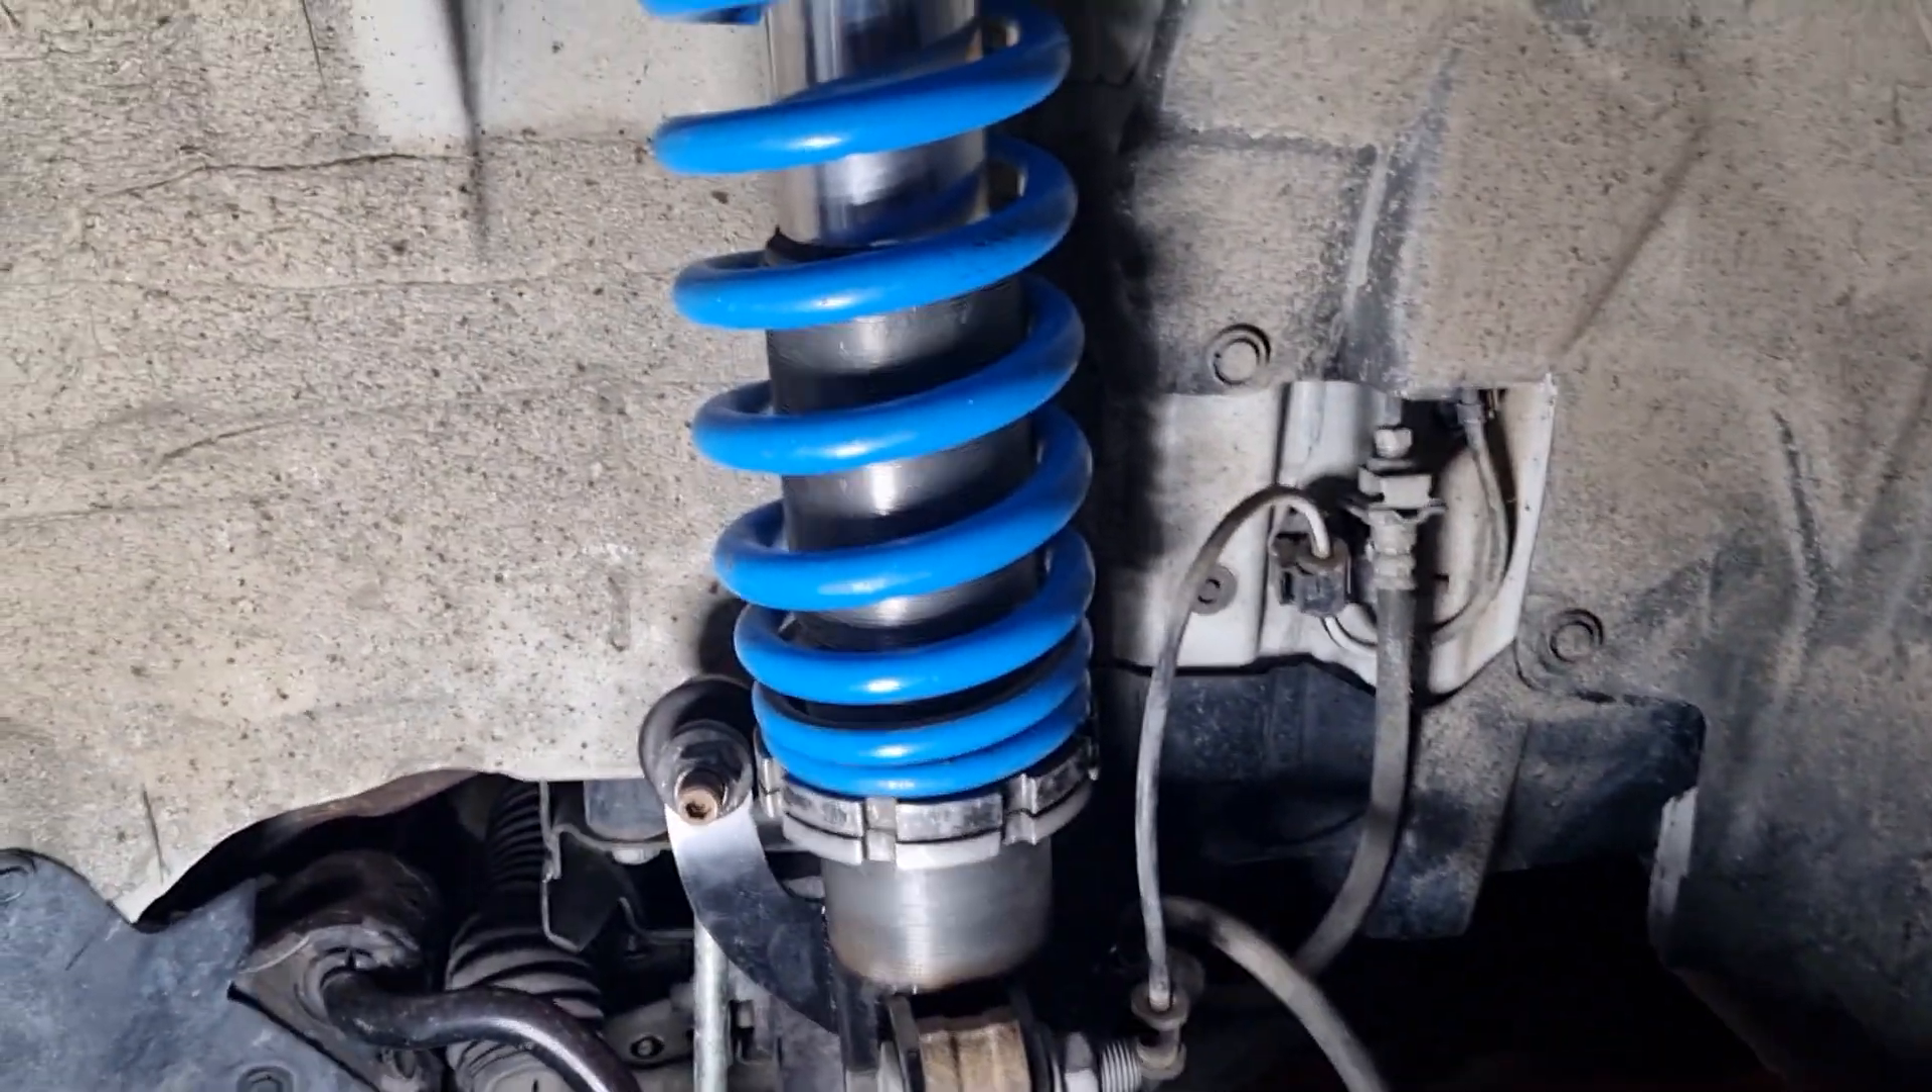That's the coil over all installed. Looking like a proper rally shock. Everything bolts up nicely. Everything clears.